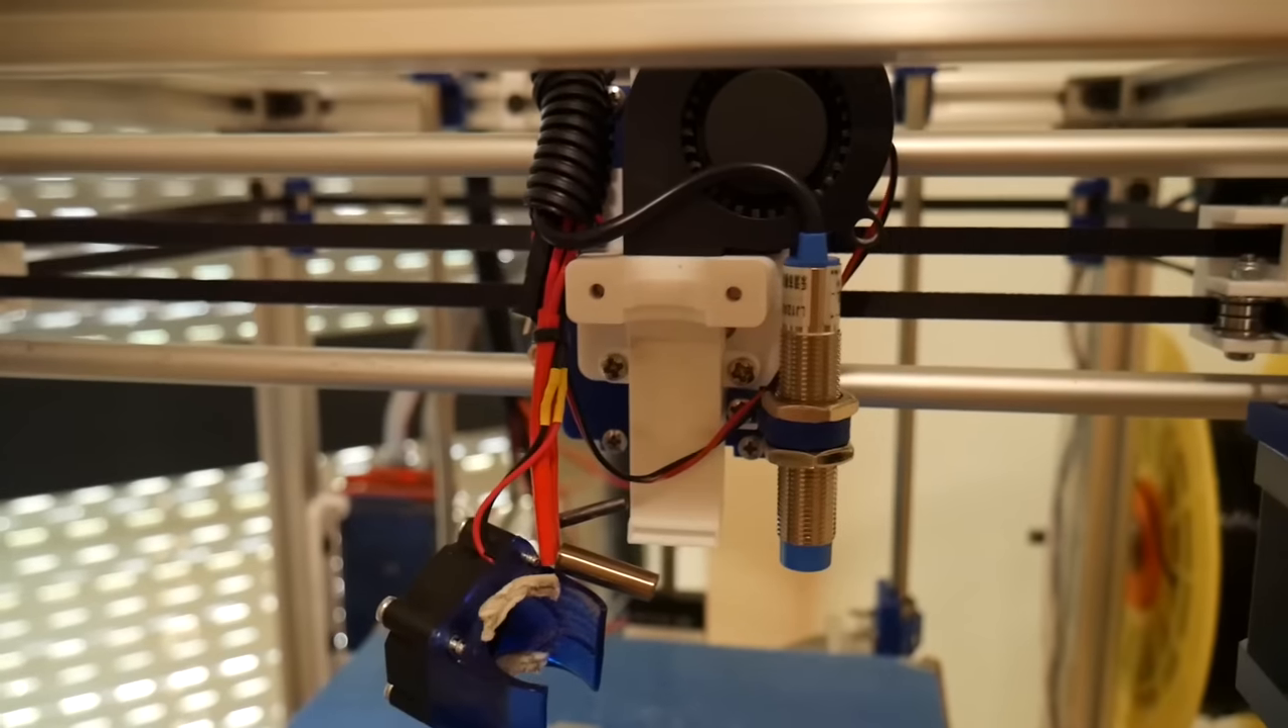You can see the fan, the cartridge and the thermistor are just hanging there waiting for the extruder to be reinstalled.